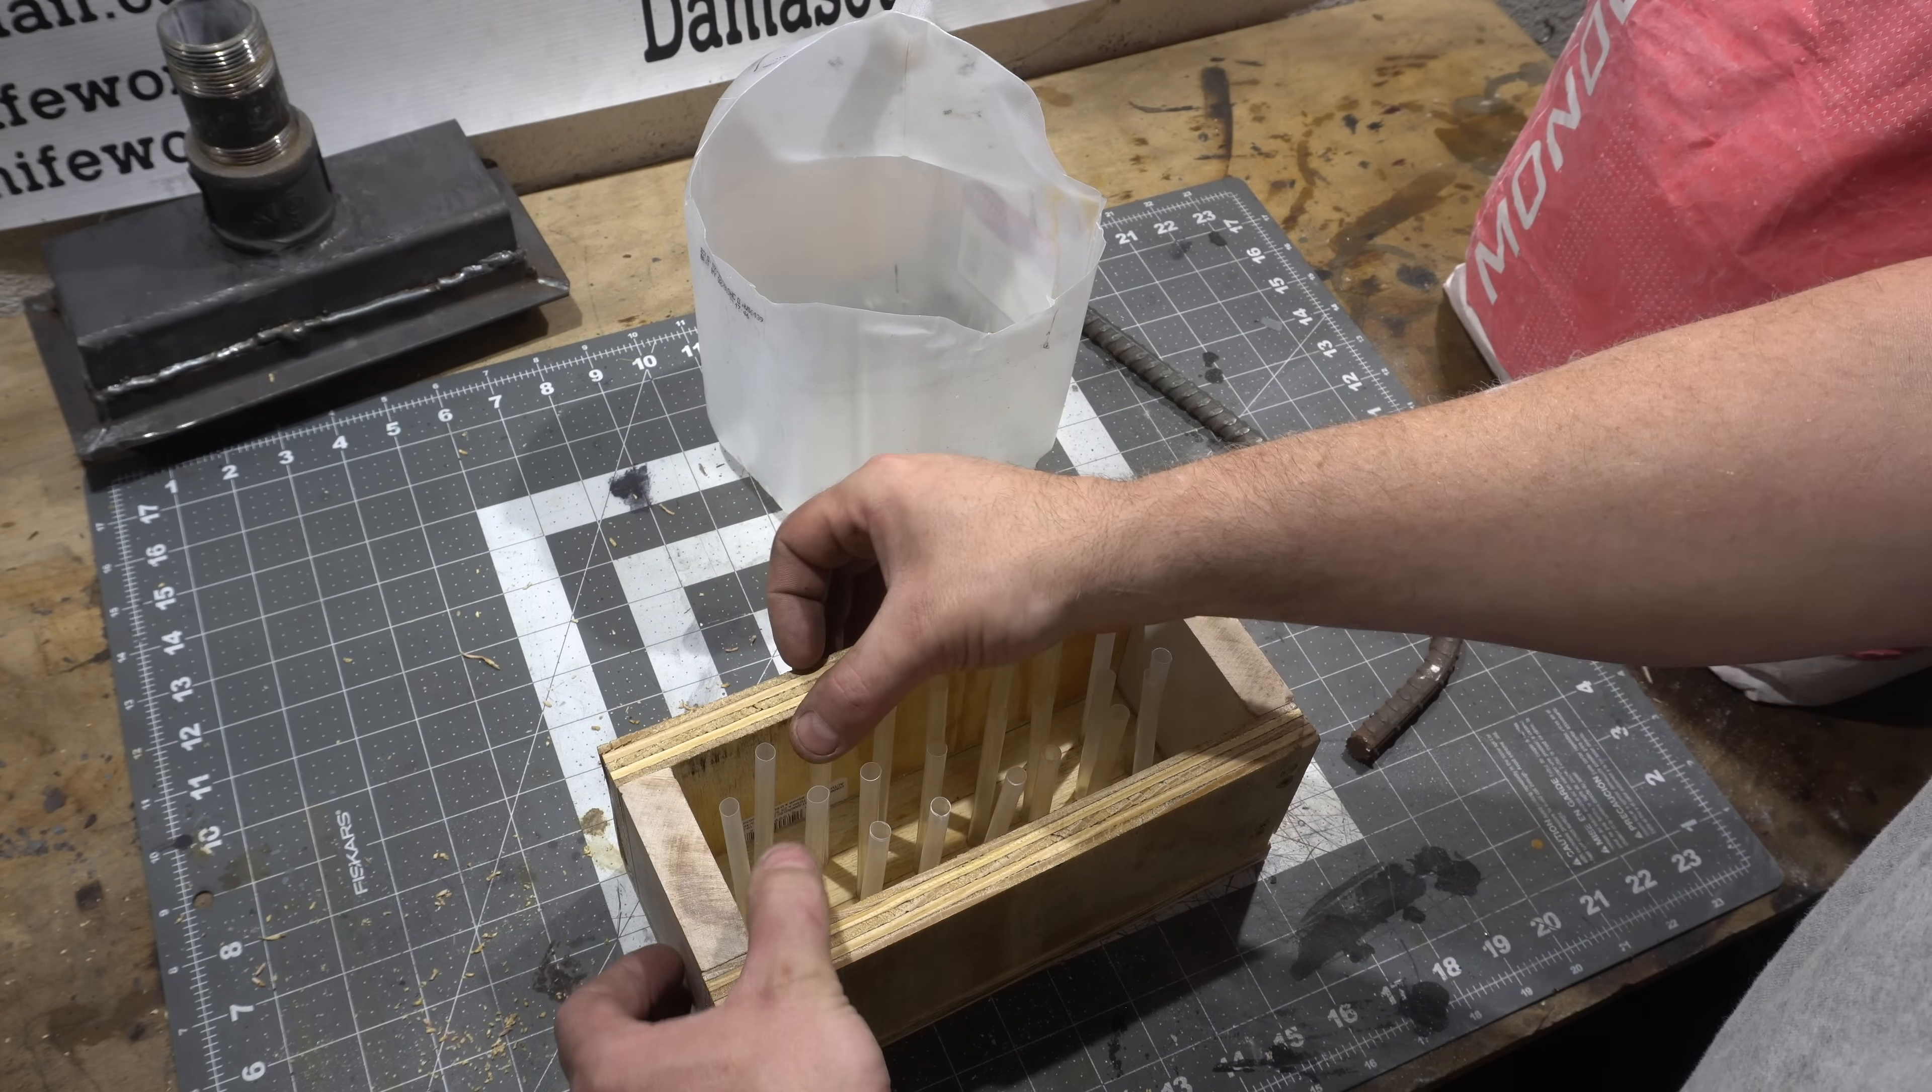I've got the mold all screwed together I've got all my straws placed in the holes.